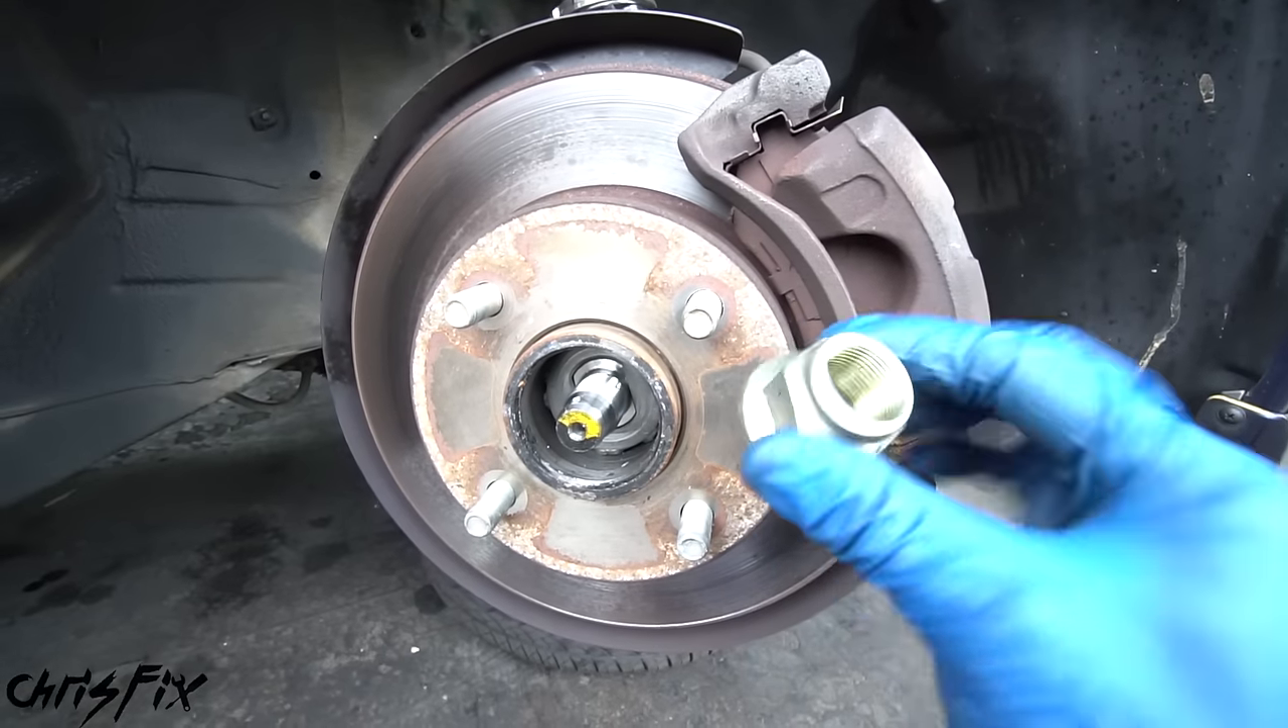With the spindle nut removed We are halfway done at getting this four lug hub out.